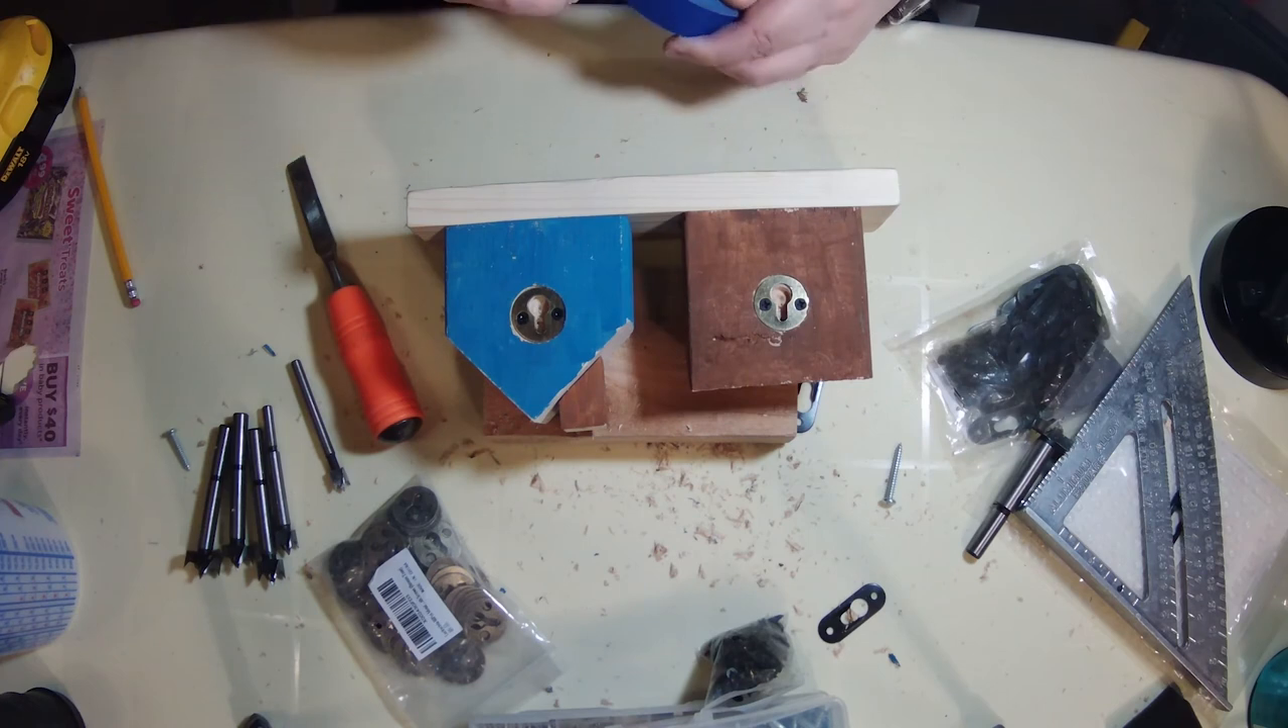We got both keyhole hangers installed.